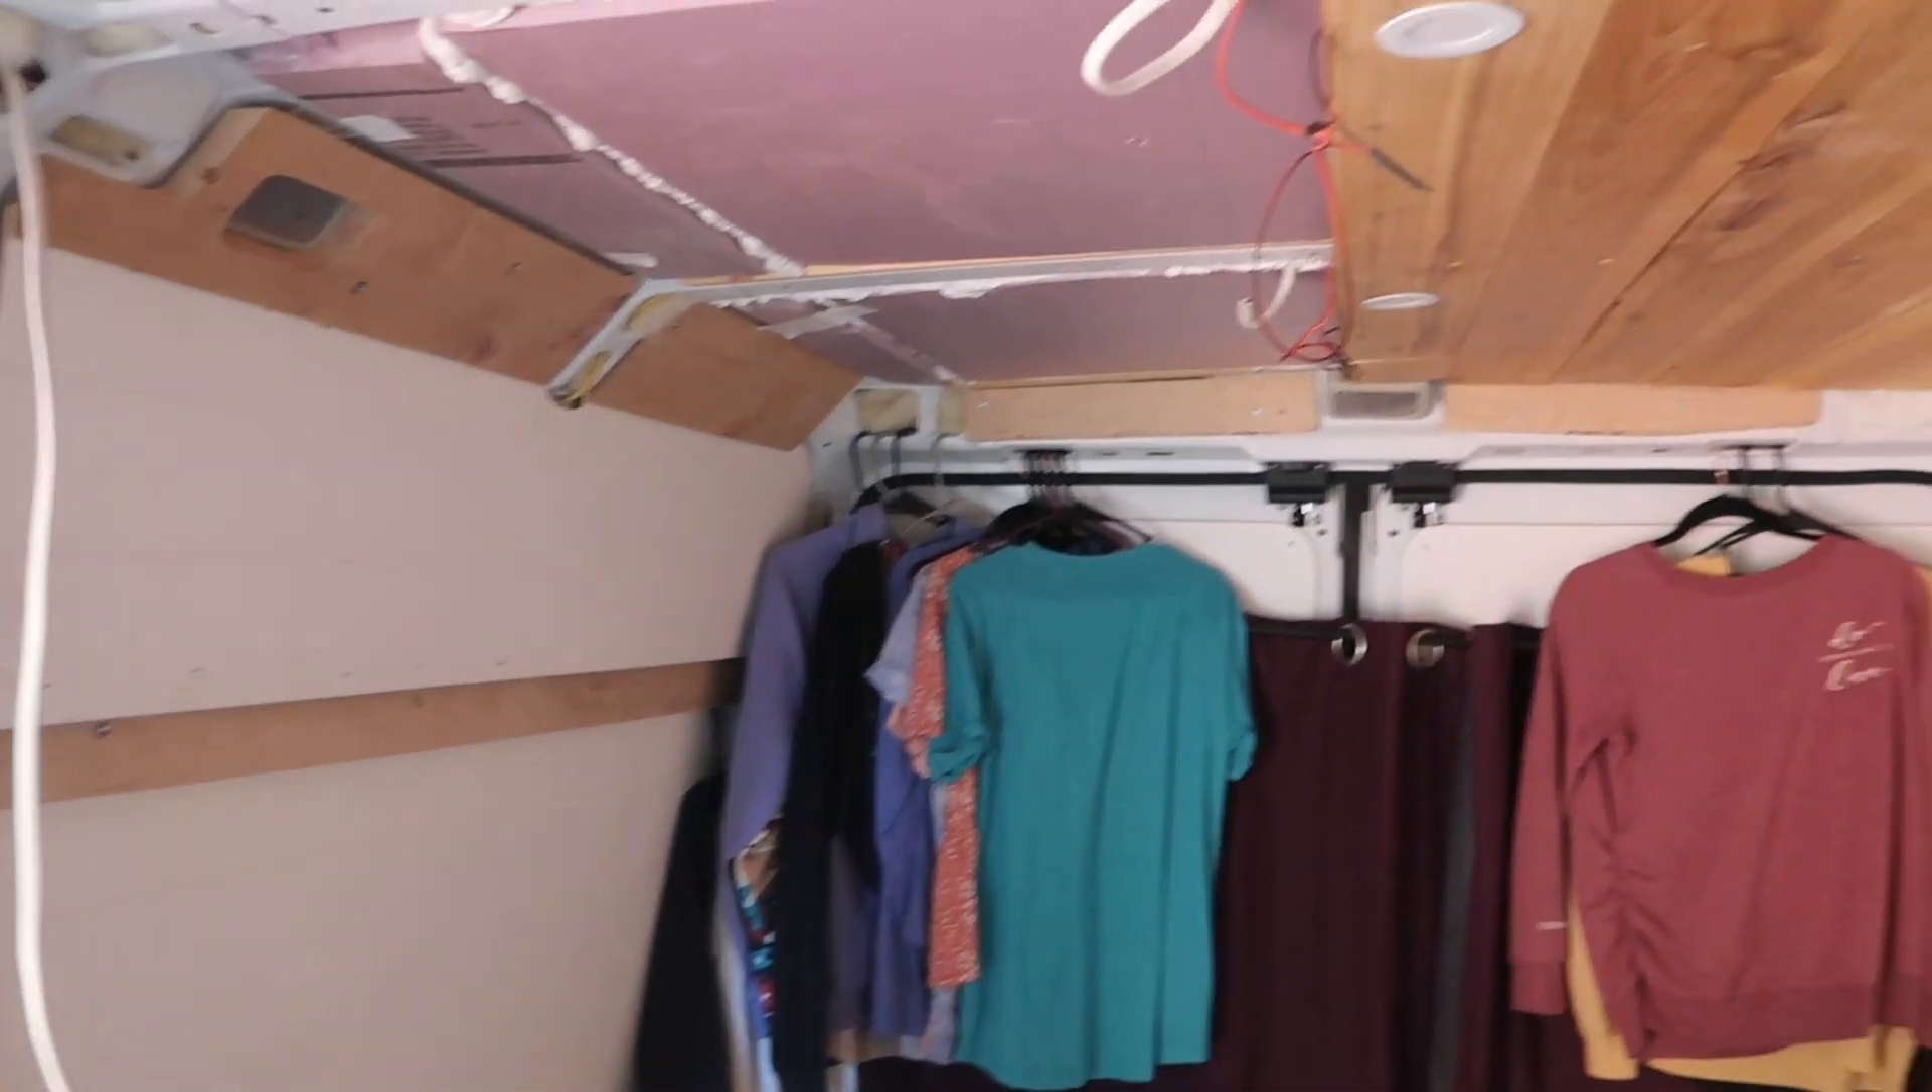It's making me excited and I'm like finally it's starting to look good. Almost have all the walls on and then with the ceiling it's gonna look so sleek.